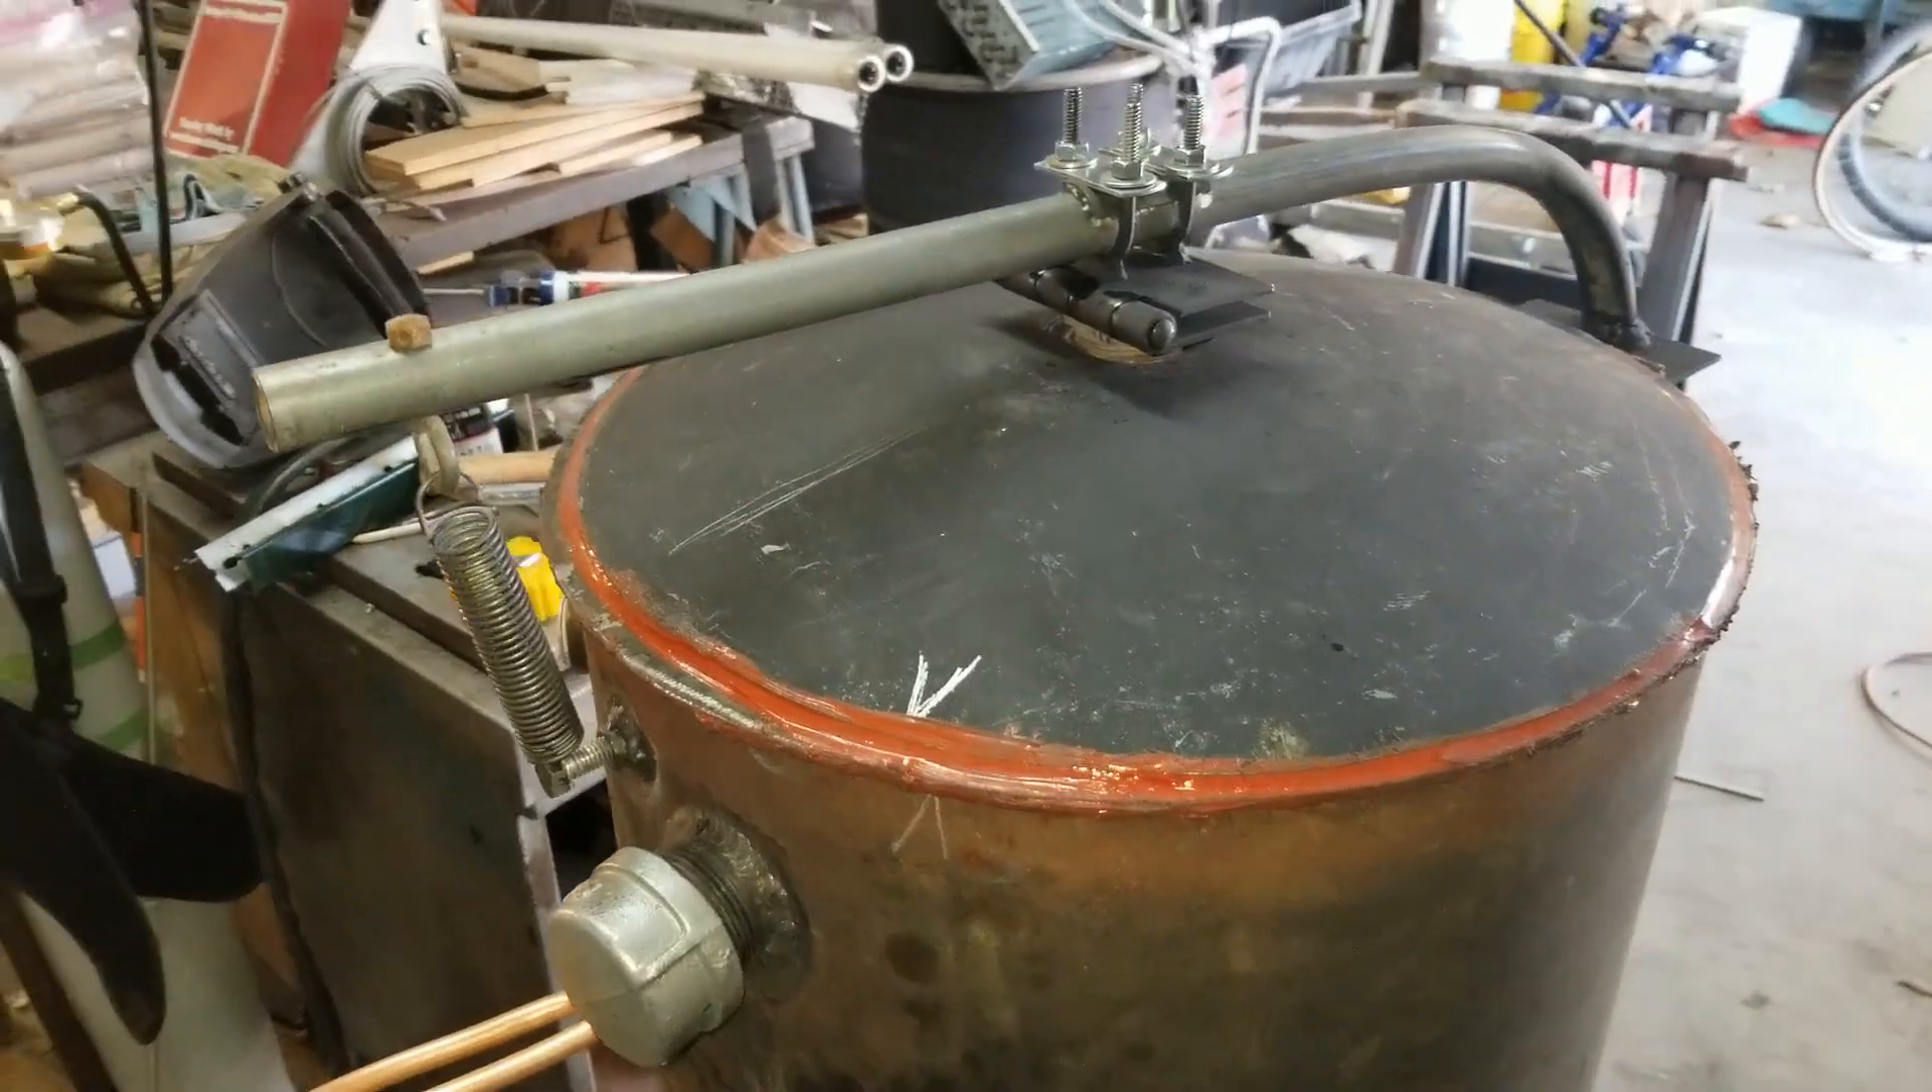So, we have hinged and sprung the puff lid.